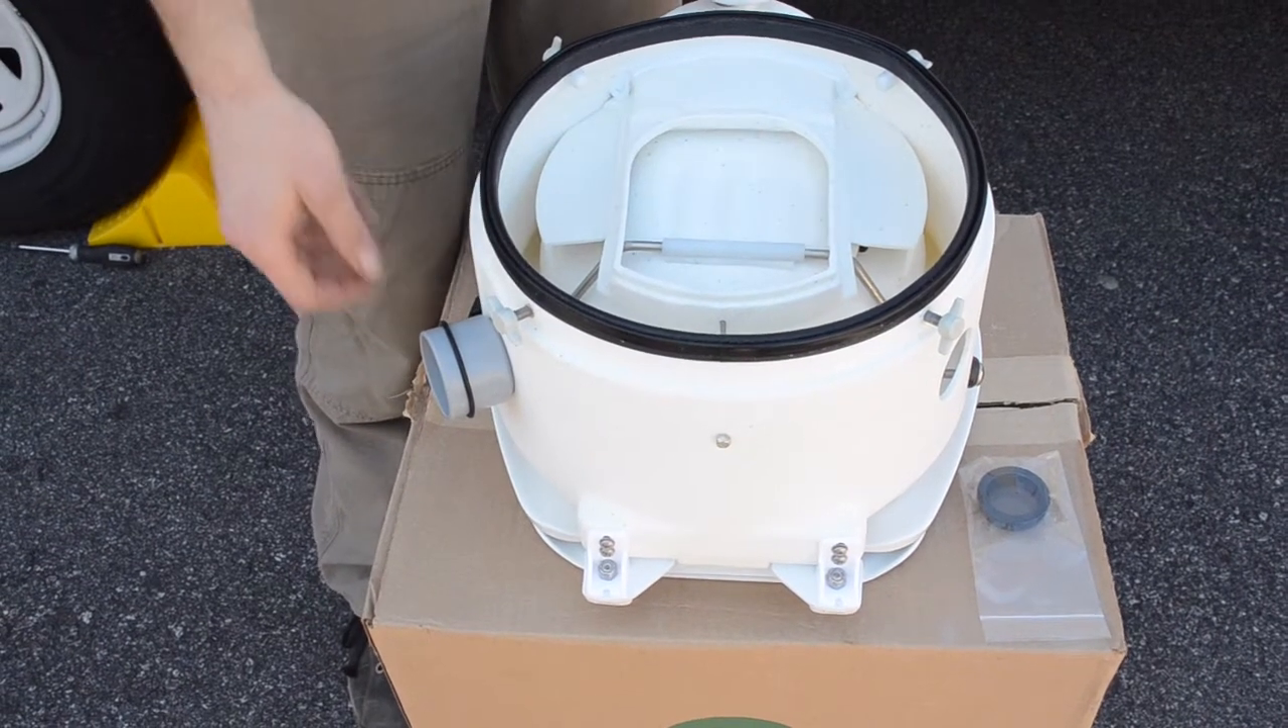We've already installed the collar into this vent hole.